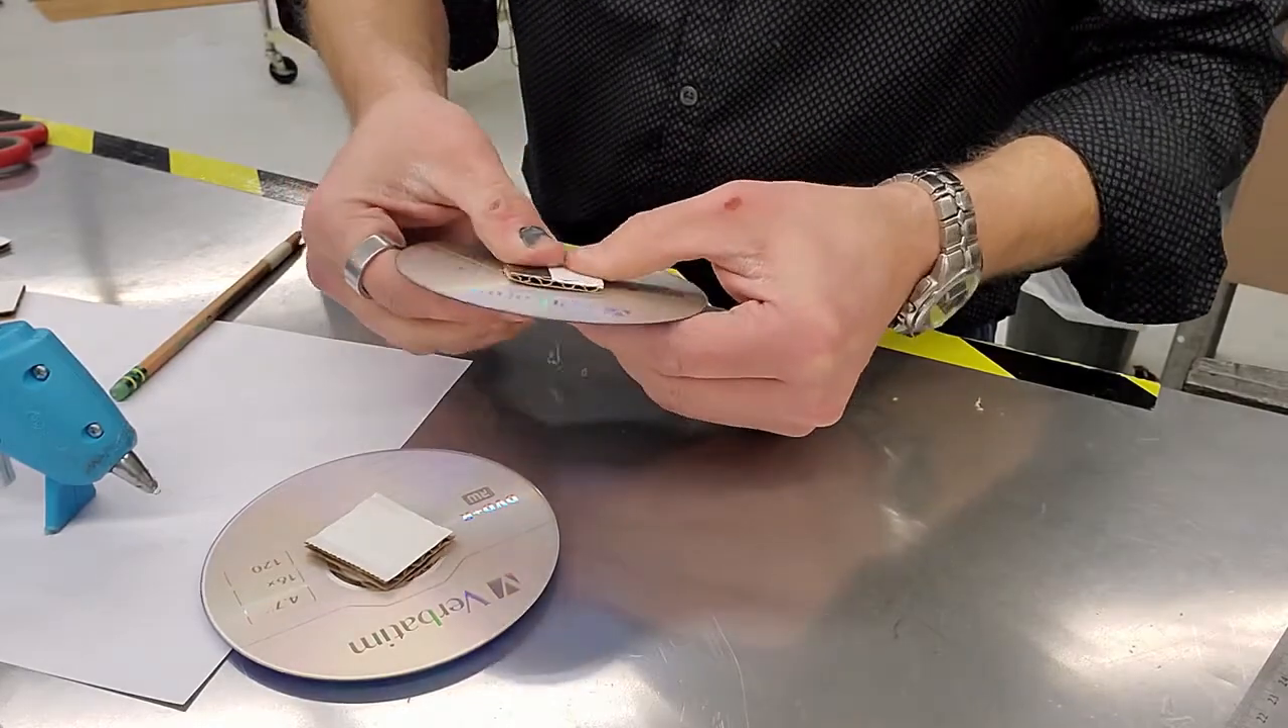Okay so we've got those spacers installed on the flywheel.